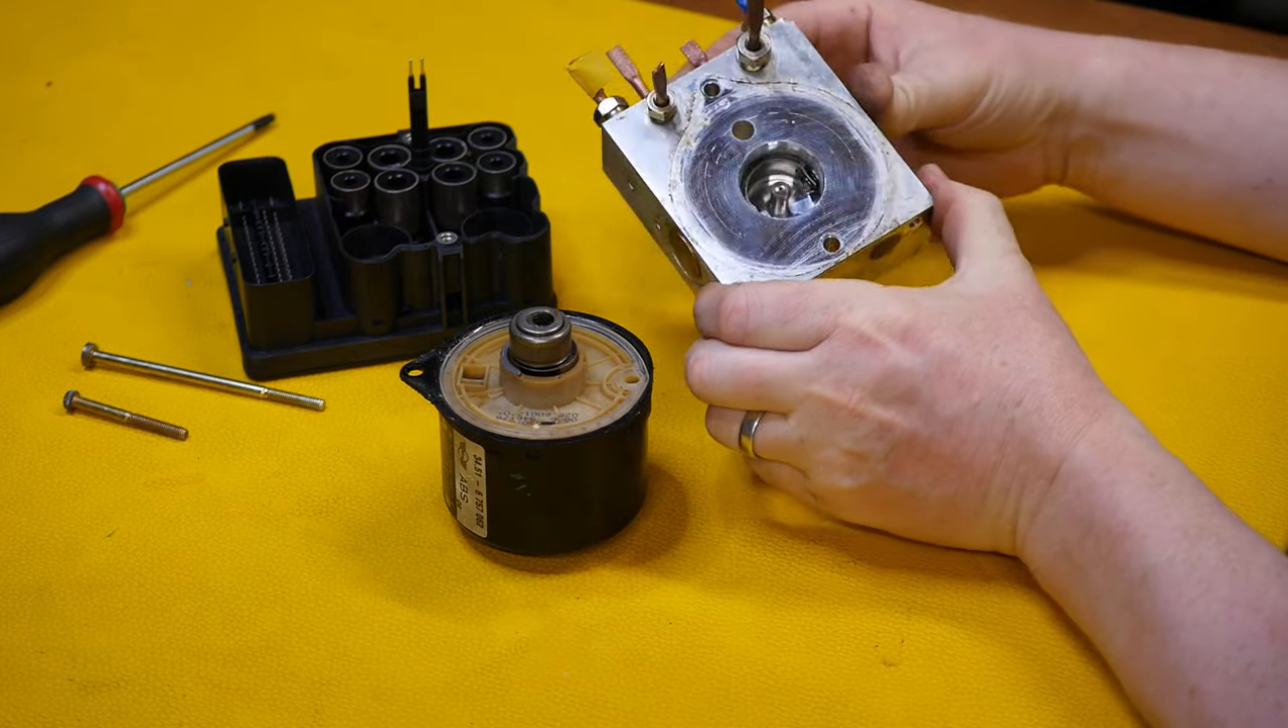The motor has just come off quite easily there.